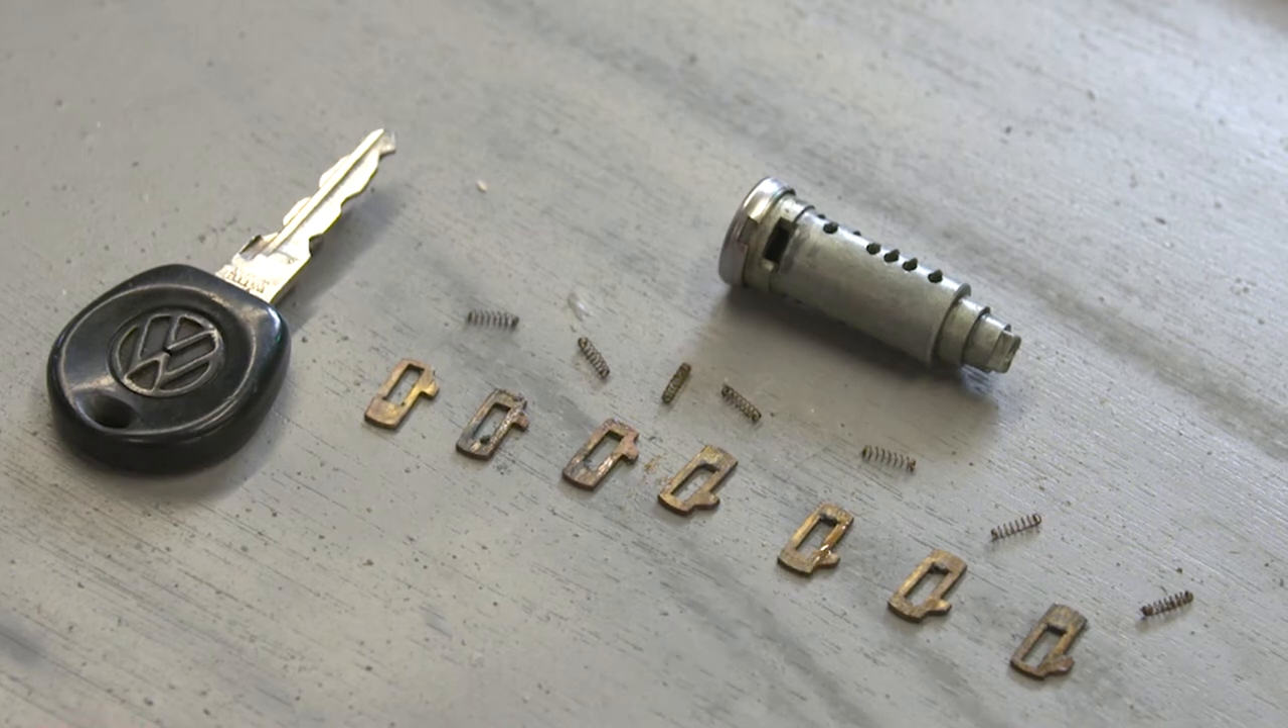So yeah, we've stripped all seven of the wafers out of the plug of this lock now.